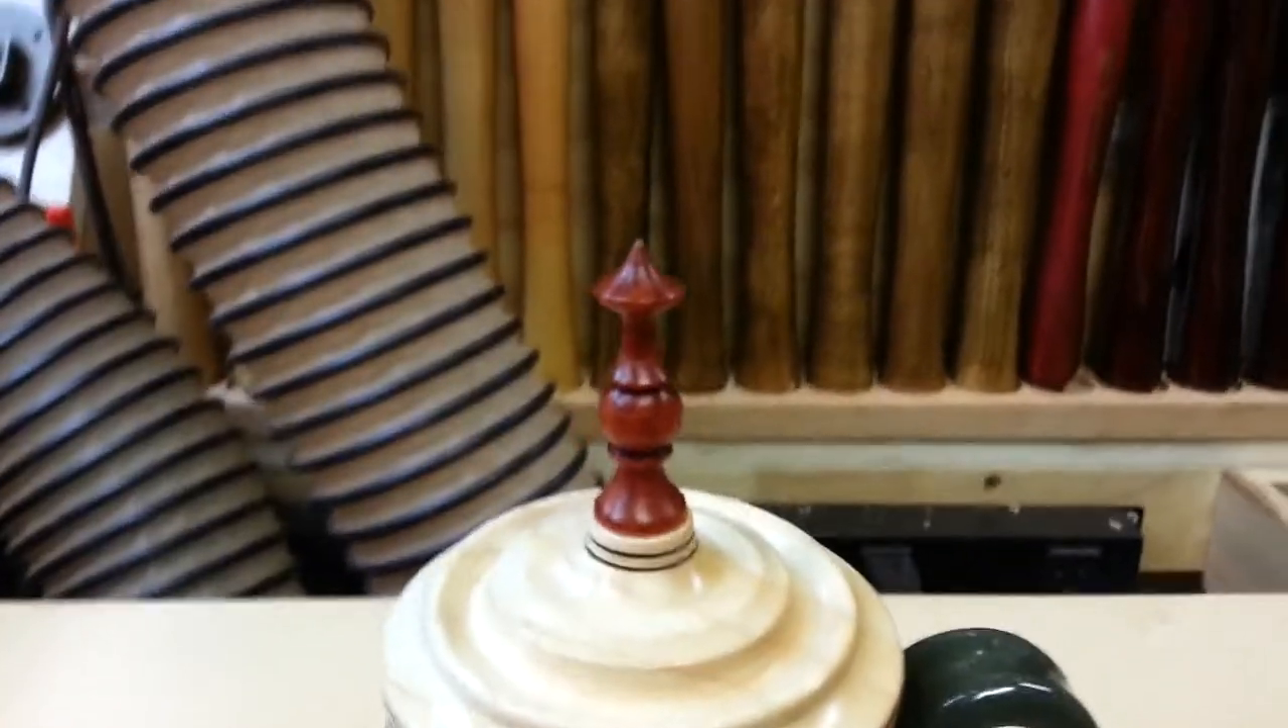The finial just sits right on top of the lid like that. And I will just now epoxy that in place.